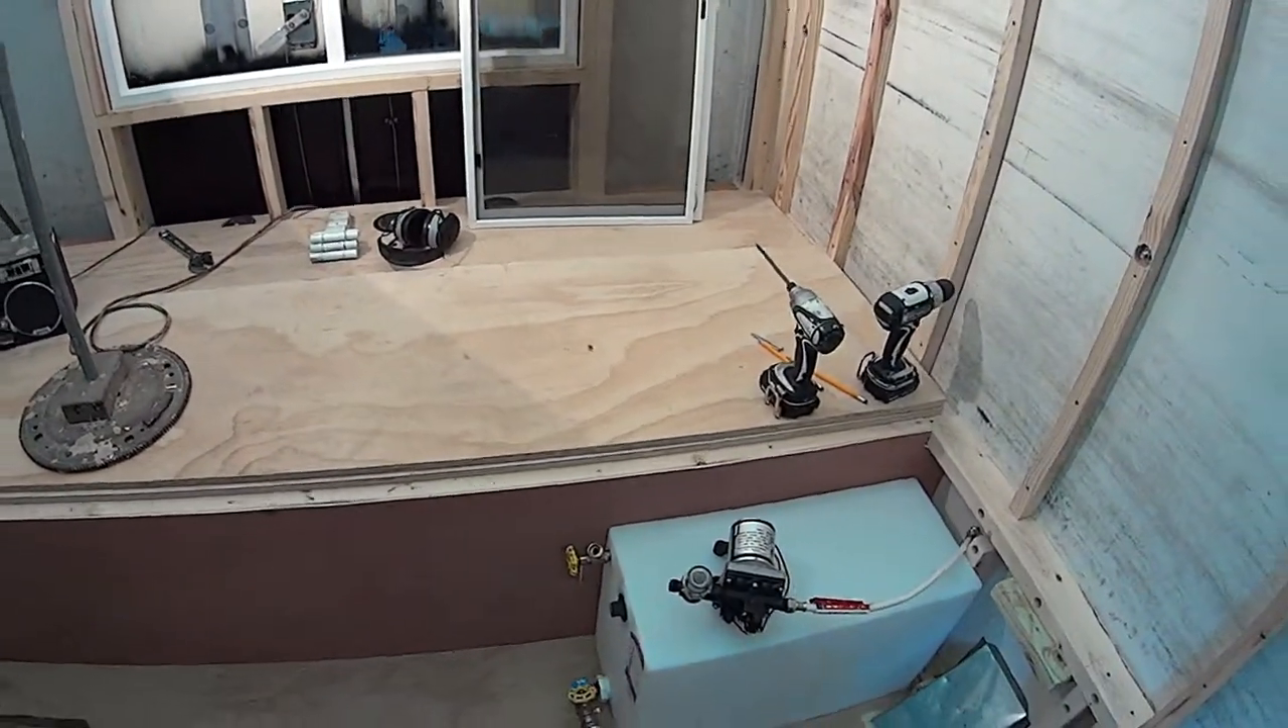I got a piece of plywood on down here to cover up the insulation we put in.